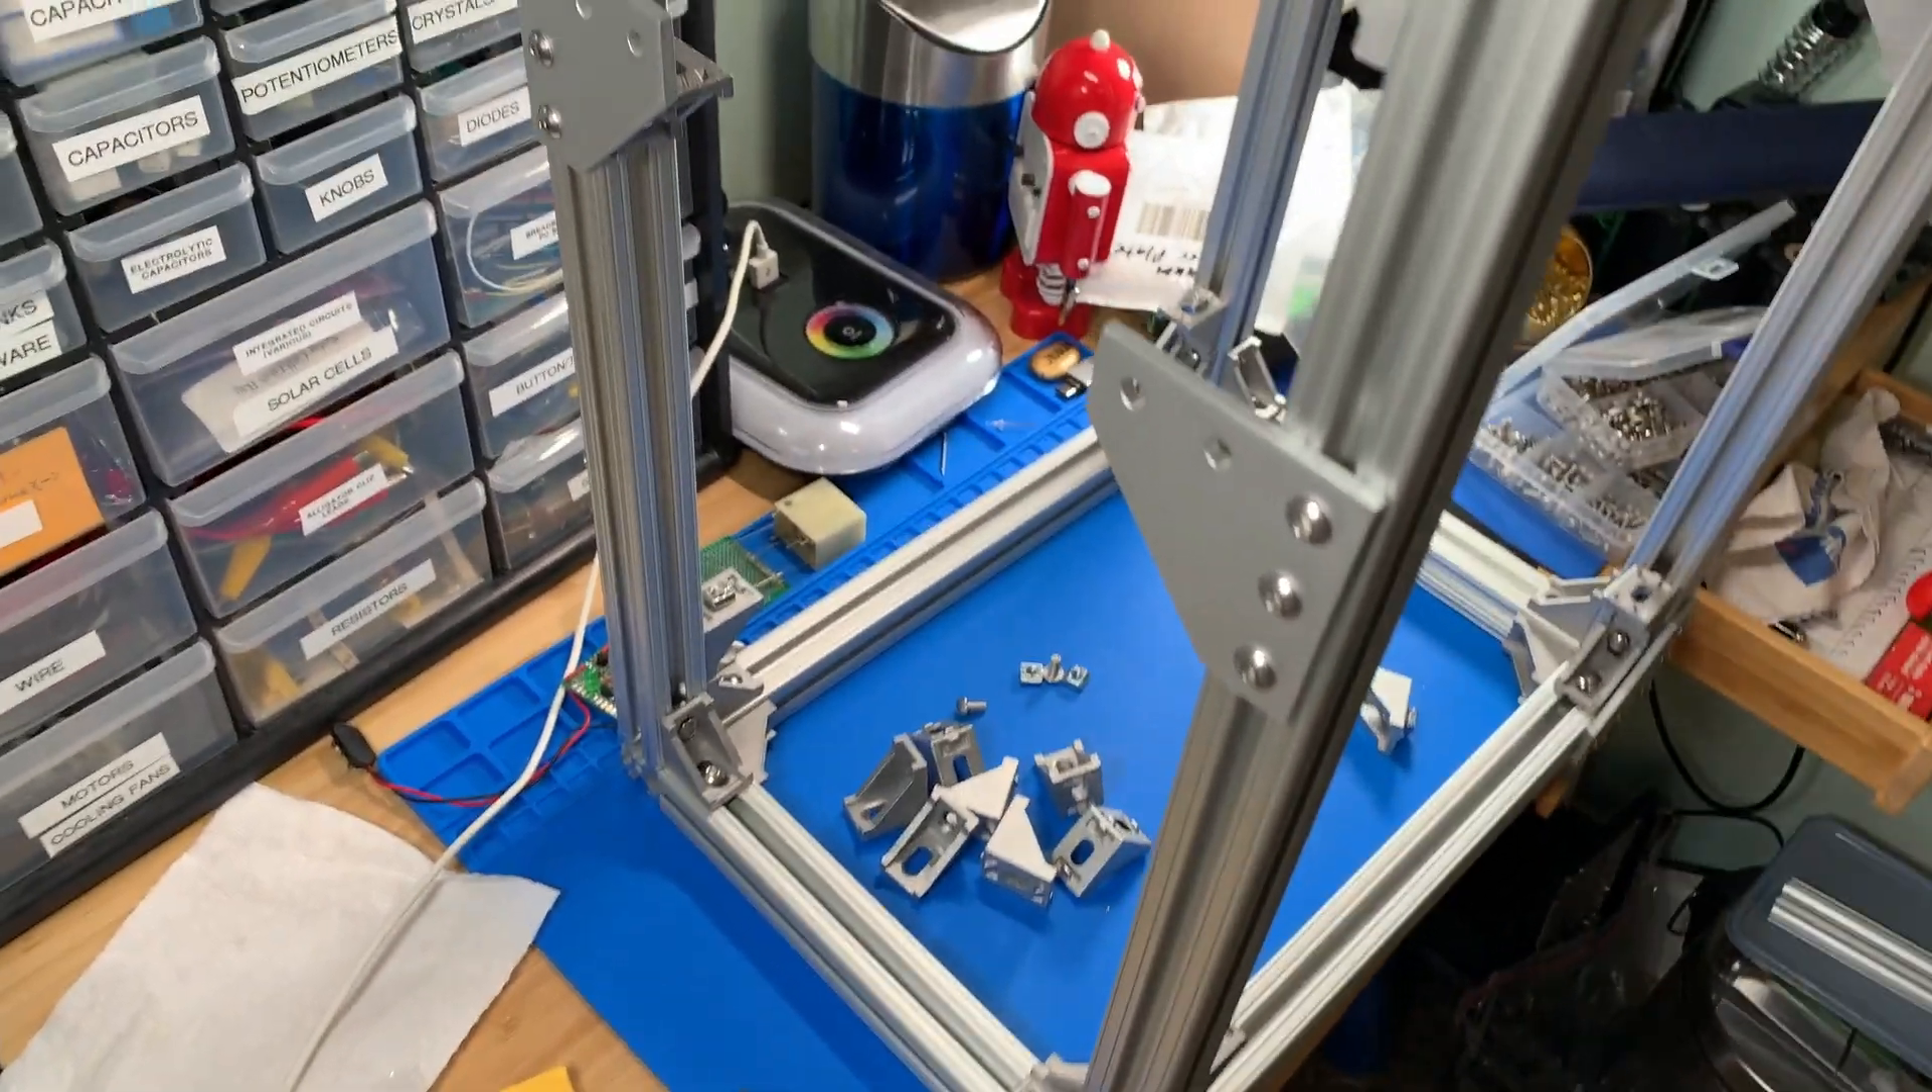The robot chest is constructed for the most part now we do have some parts still to put together of course.